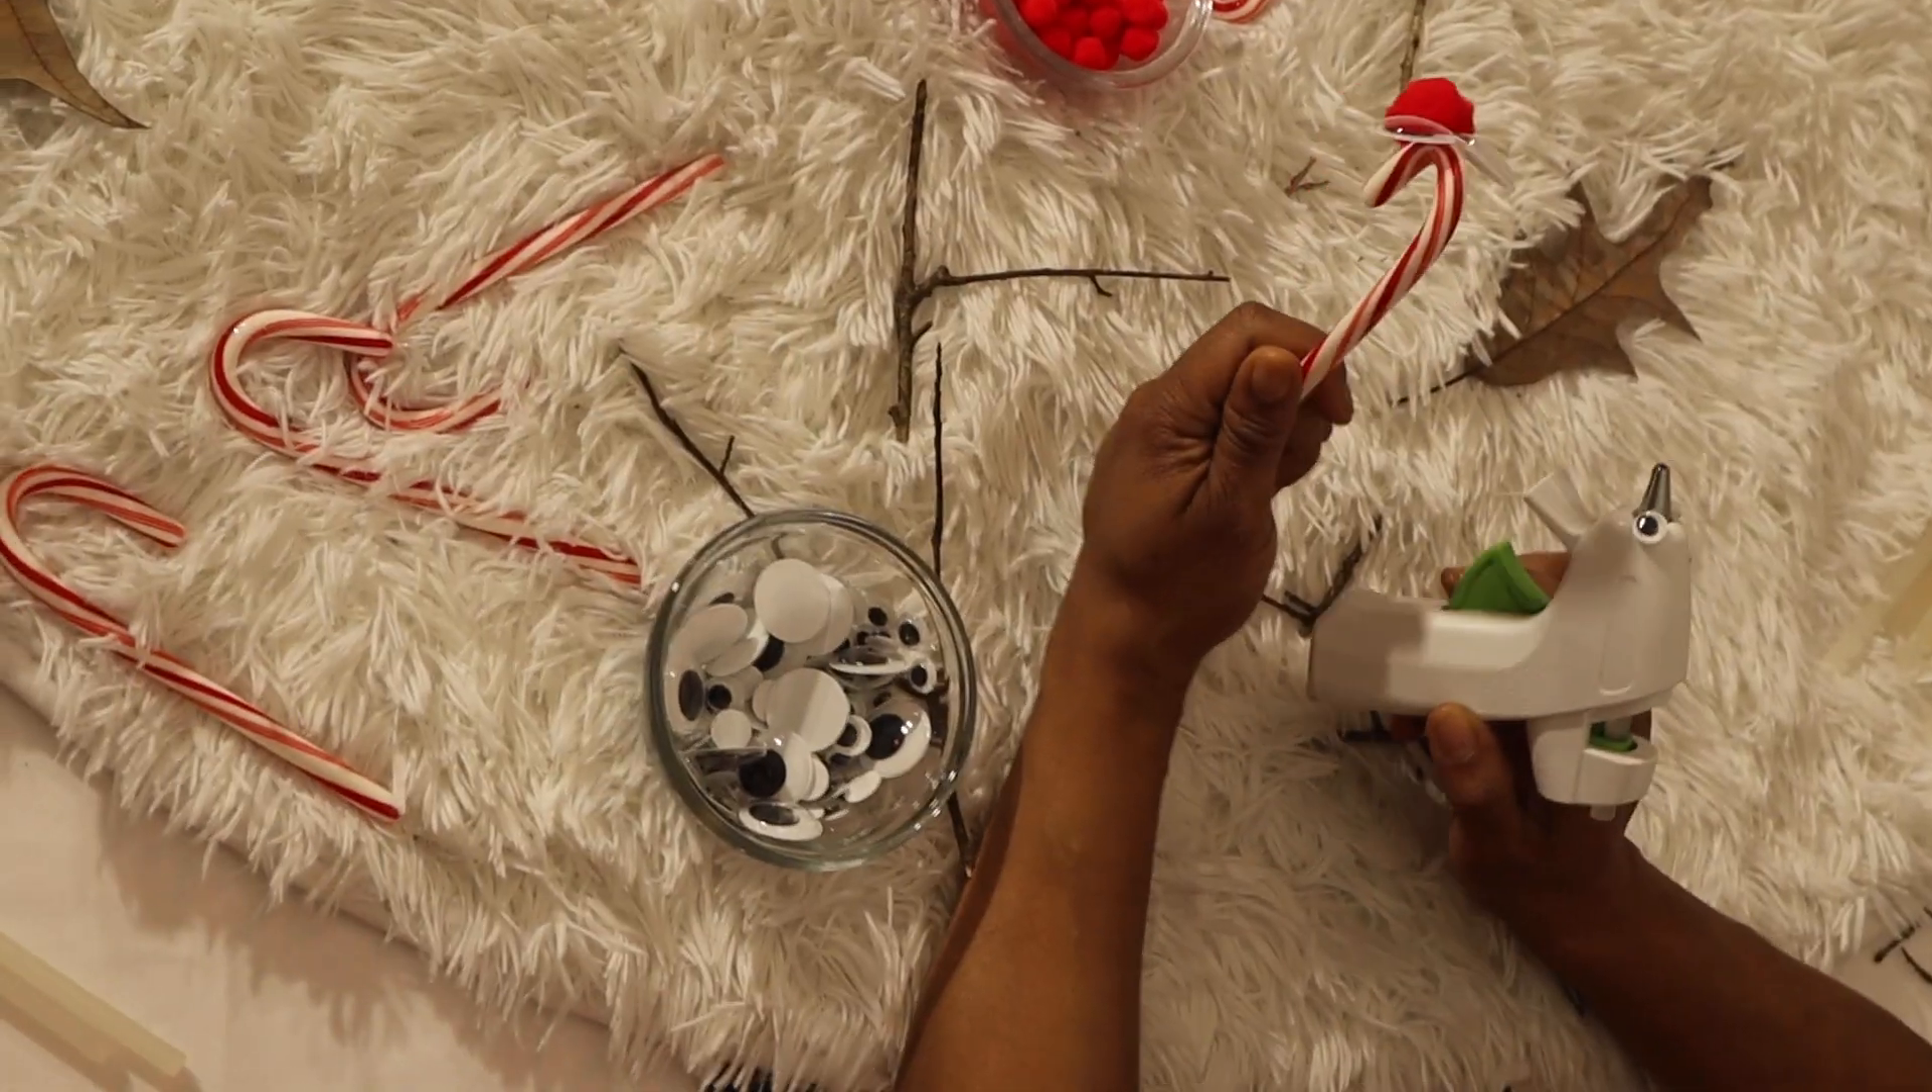A reindeer is missing something! We're missing the antlers!